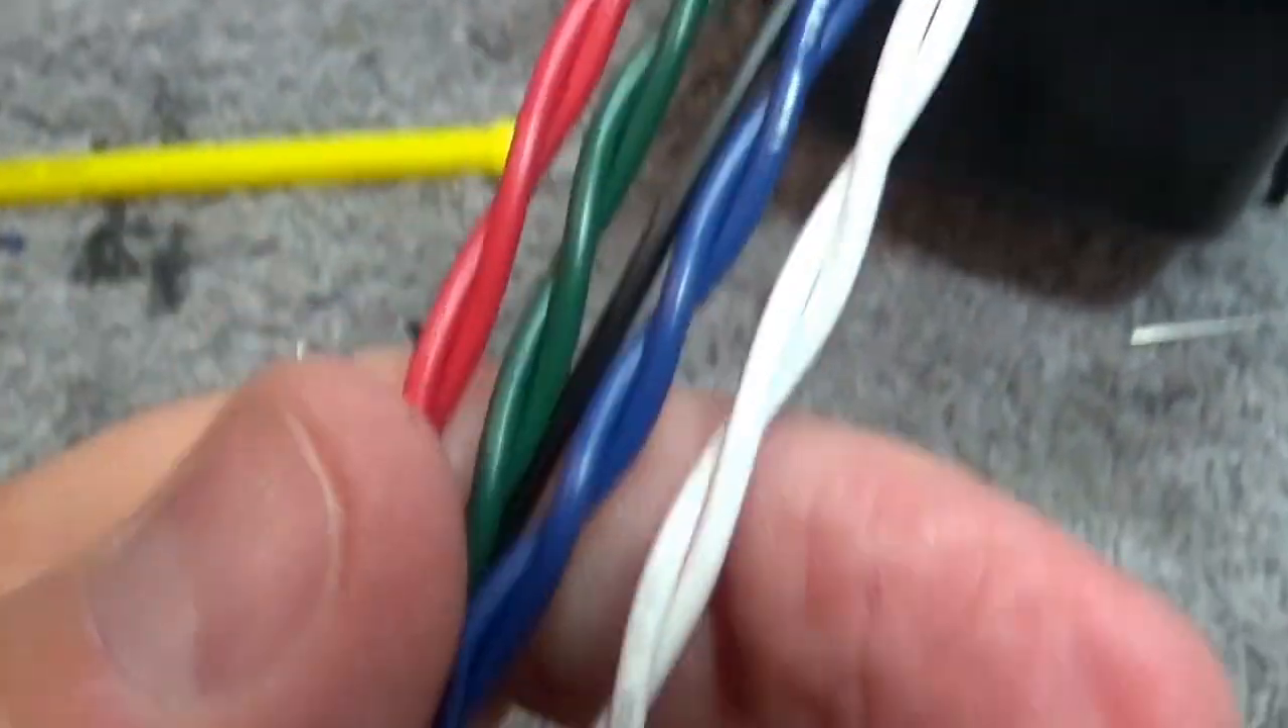One other thing I wanted to show you on the transformer is I've twisted all the leads together.